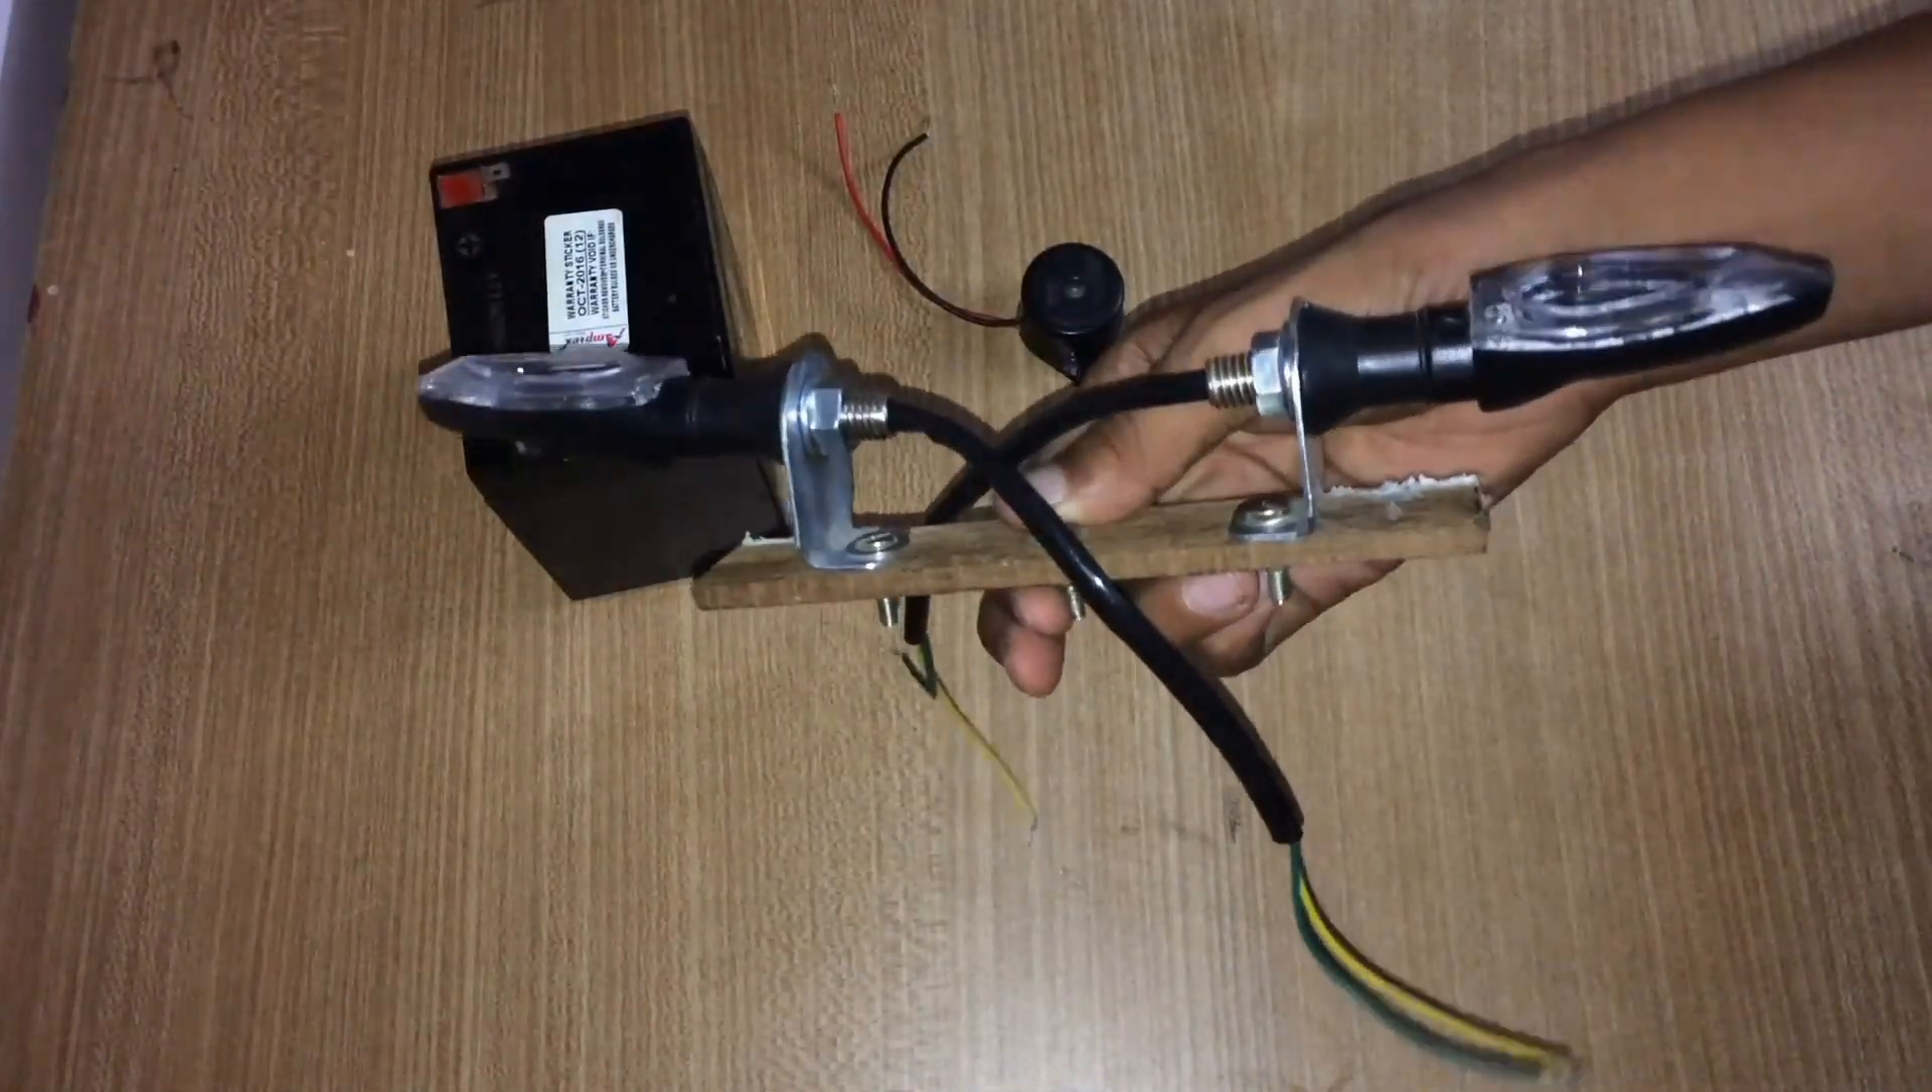The 12 volt battery, the amps don't matter, 2 indicators I am using and I have attached the indicators on a wooden base as such.